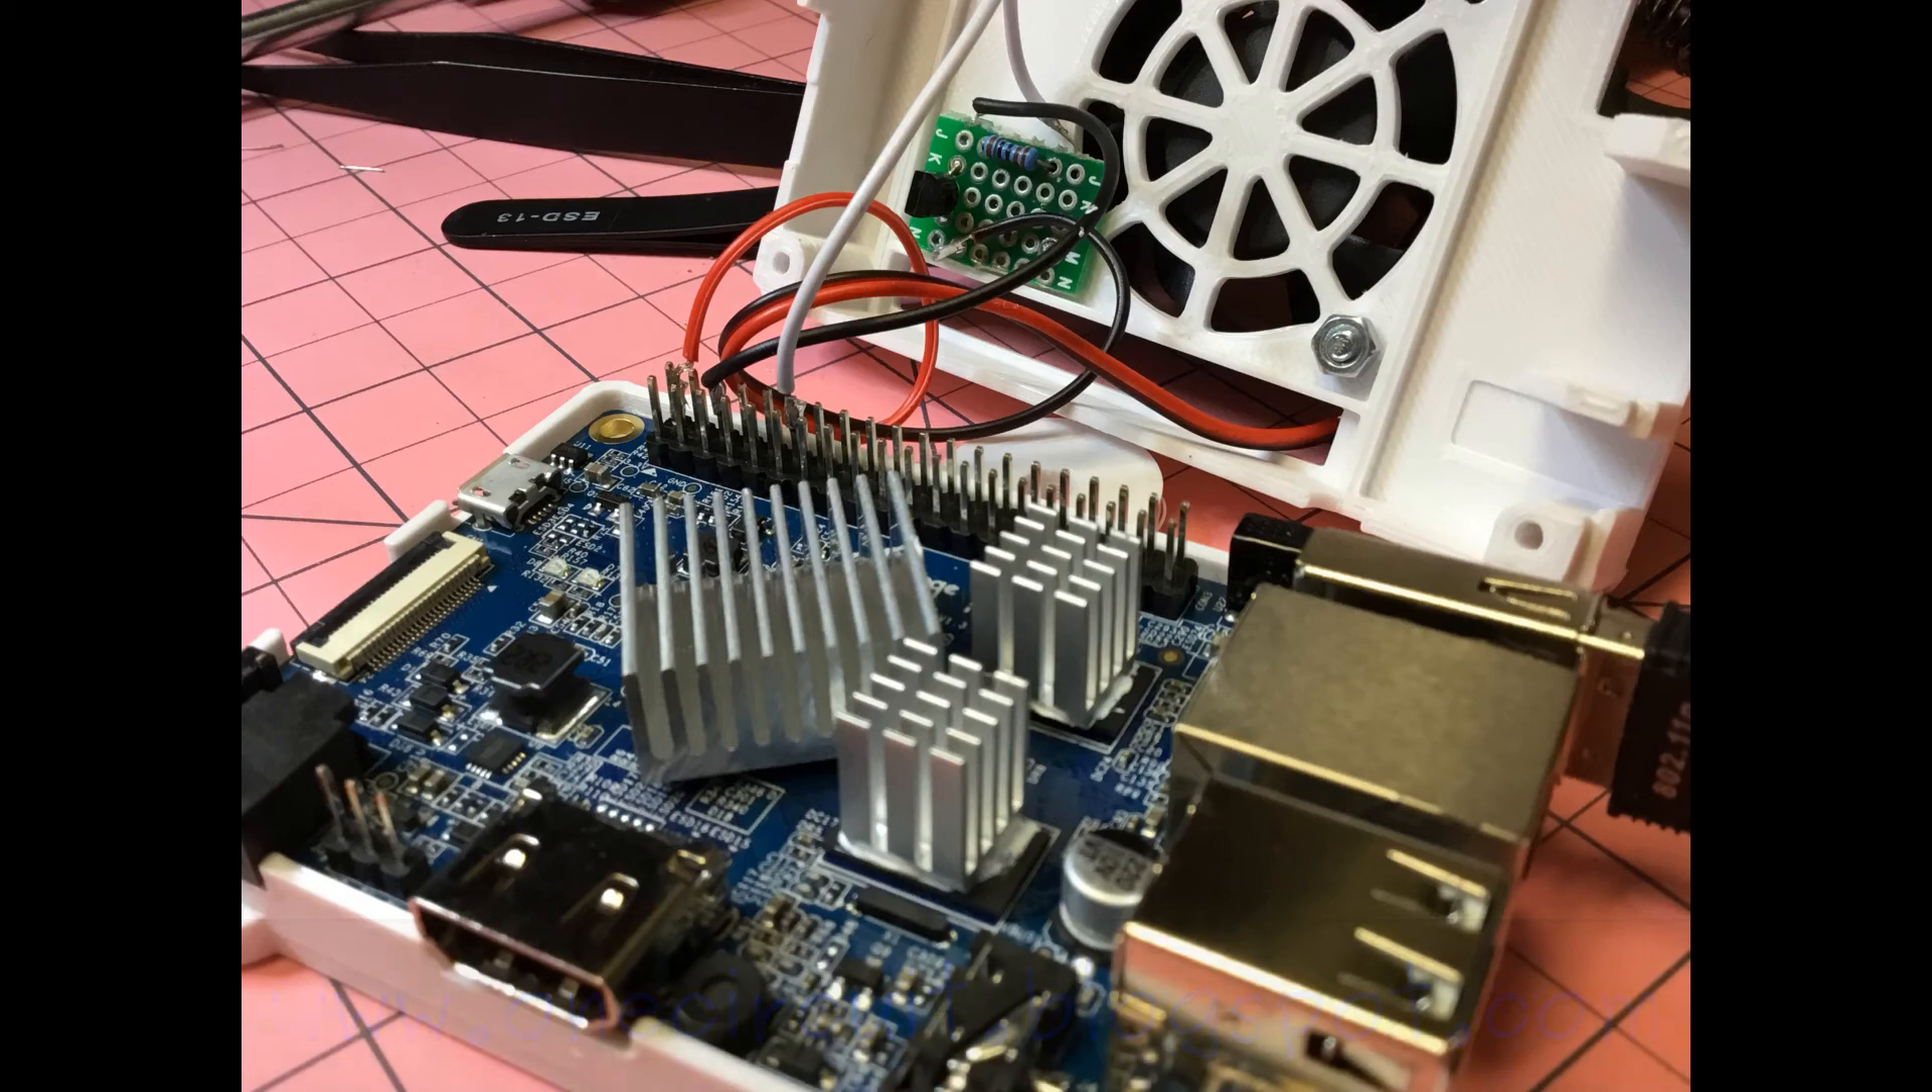So here we are soldered up with the extra heat sinks on. You can see the little PCB at the back with the SS8050. That's all wired and ready to go.